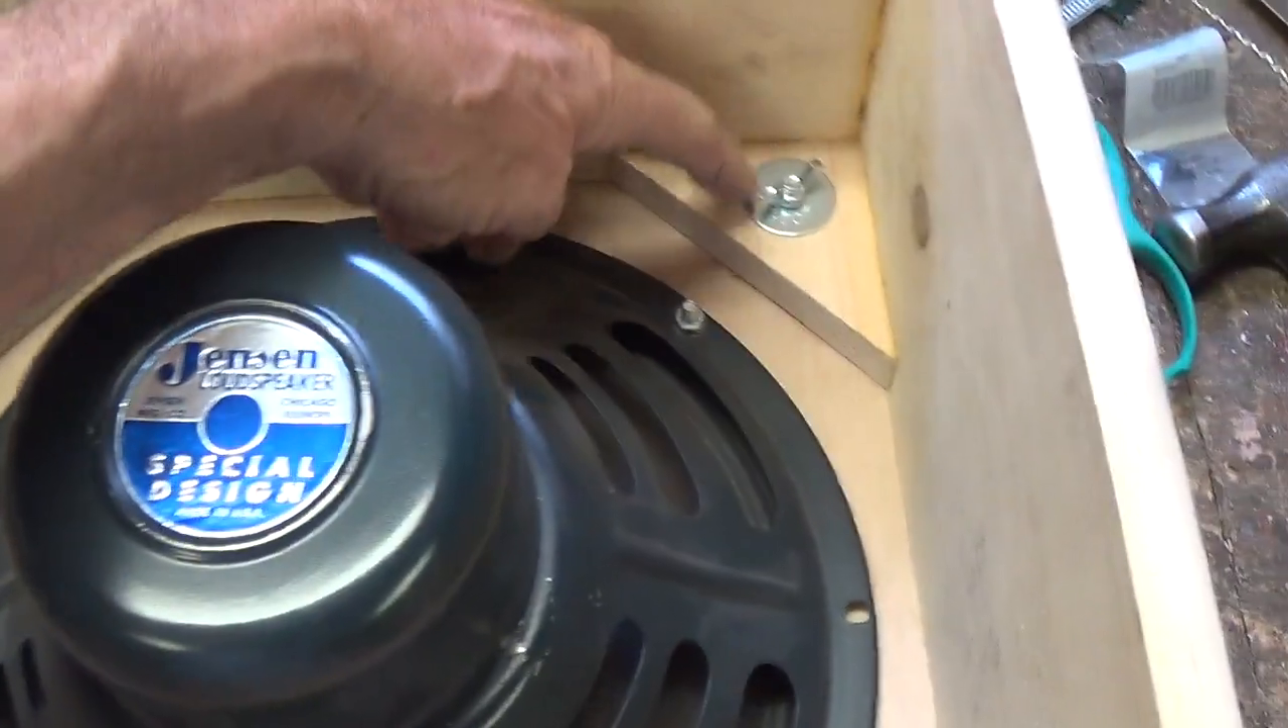The speaker's now installed in the cabinet and you notice I've got the wing nuts here.